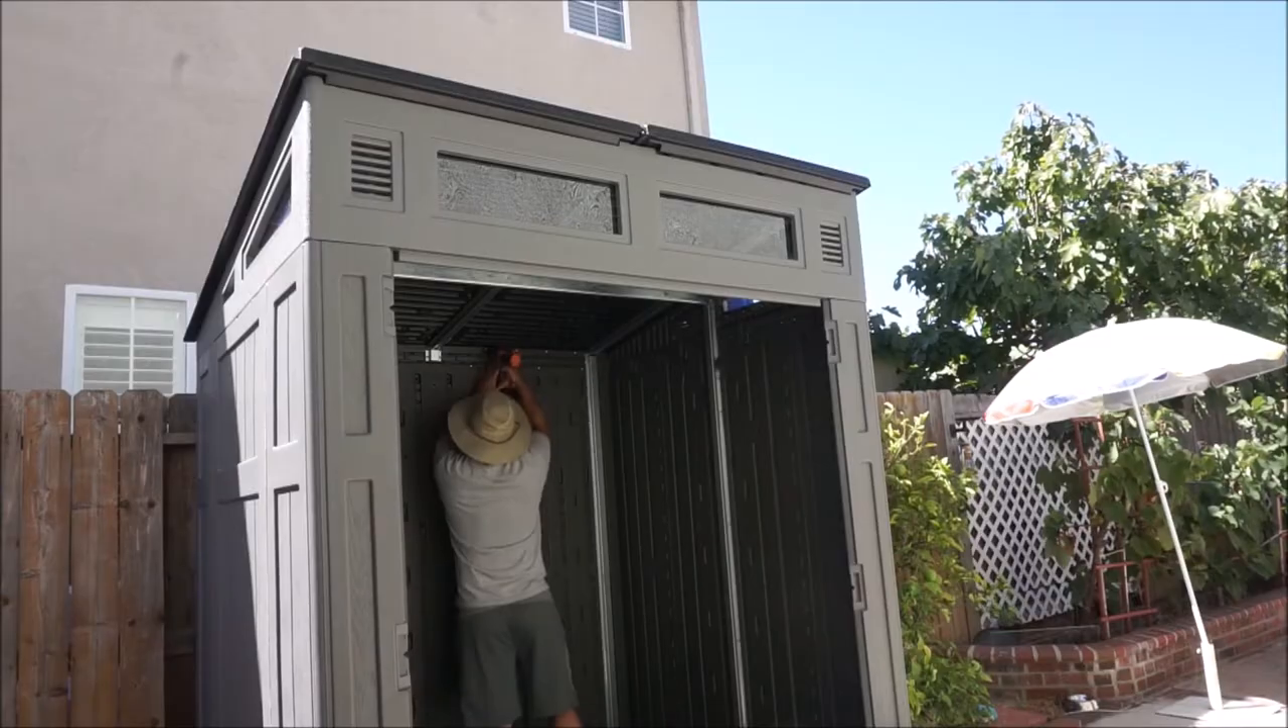I can see the whole picture already. All we need is to tighten everything and put in the door and it will be all done.